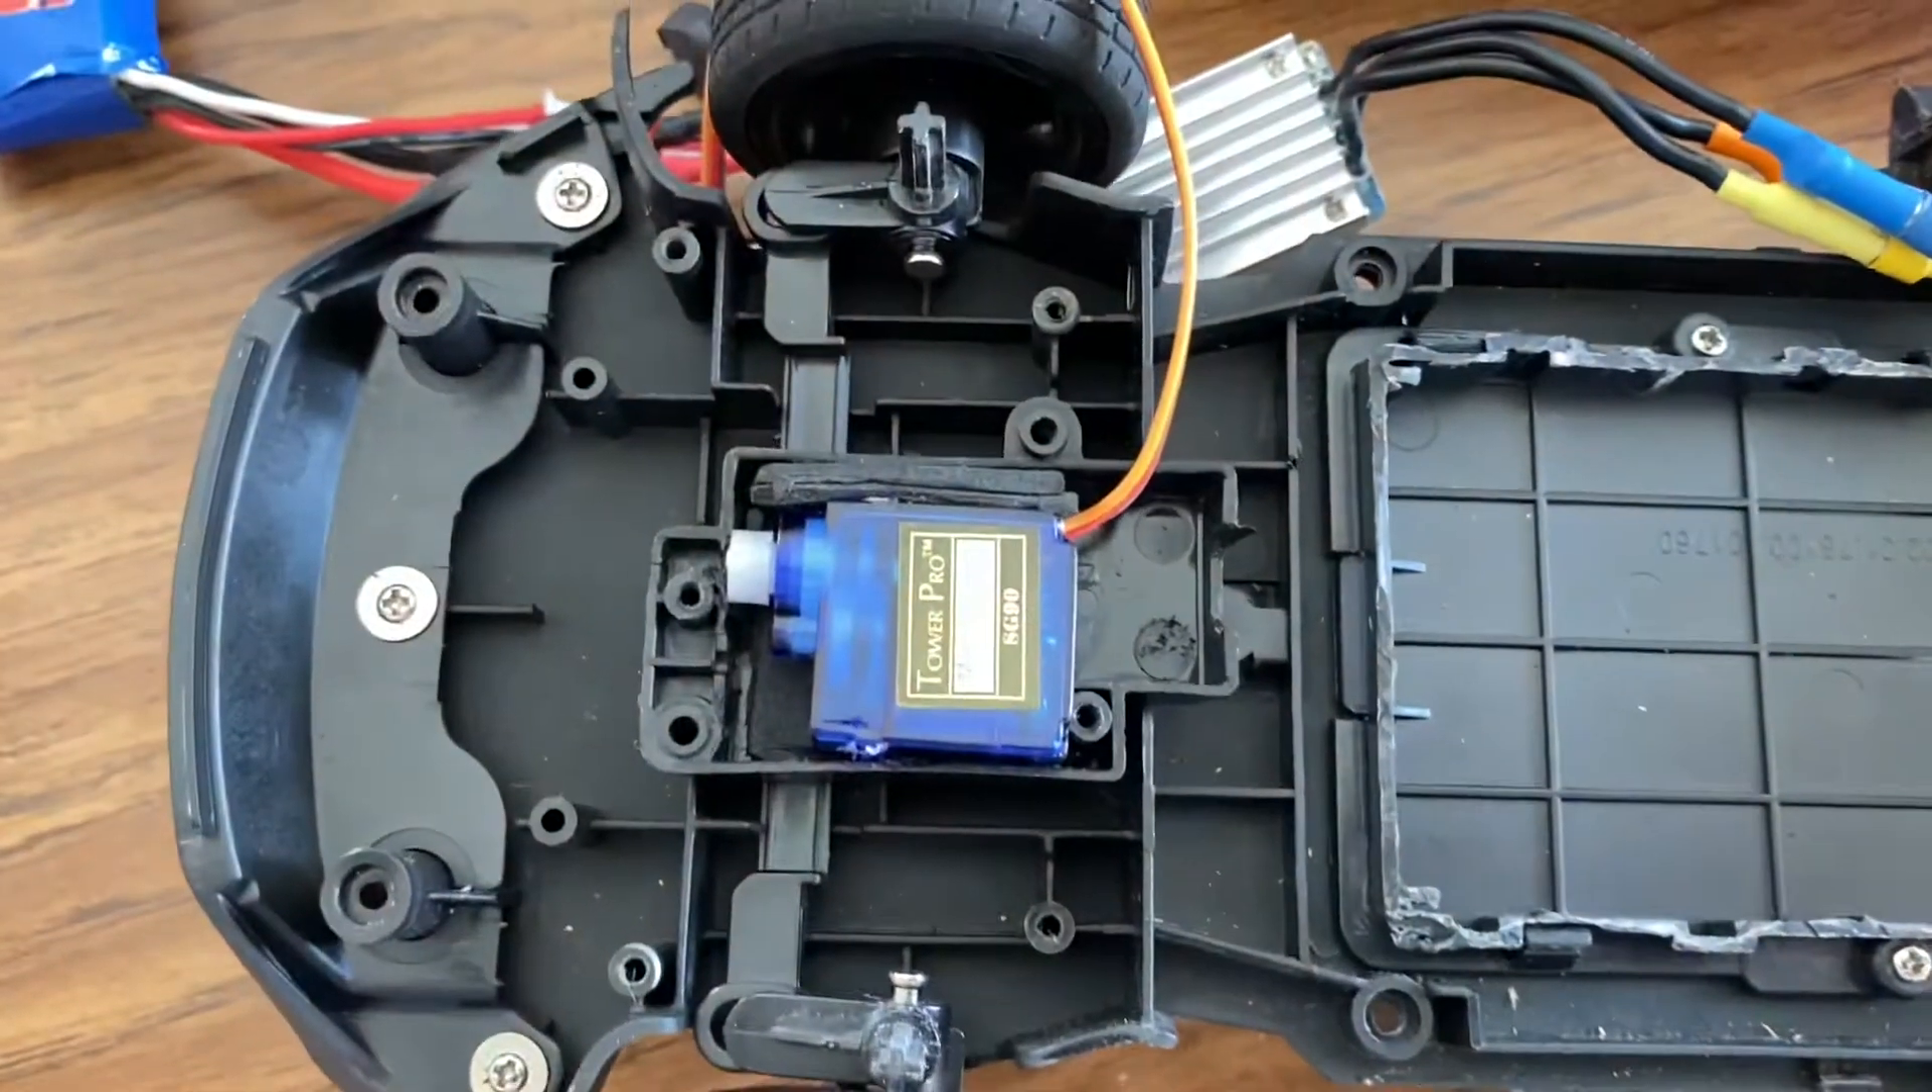And there's my servo I've got in there.